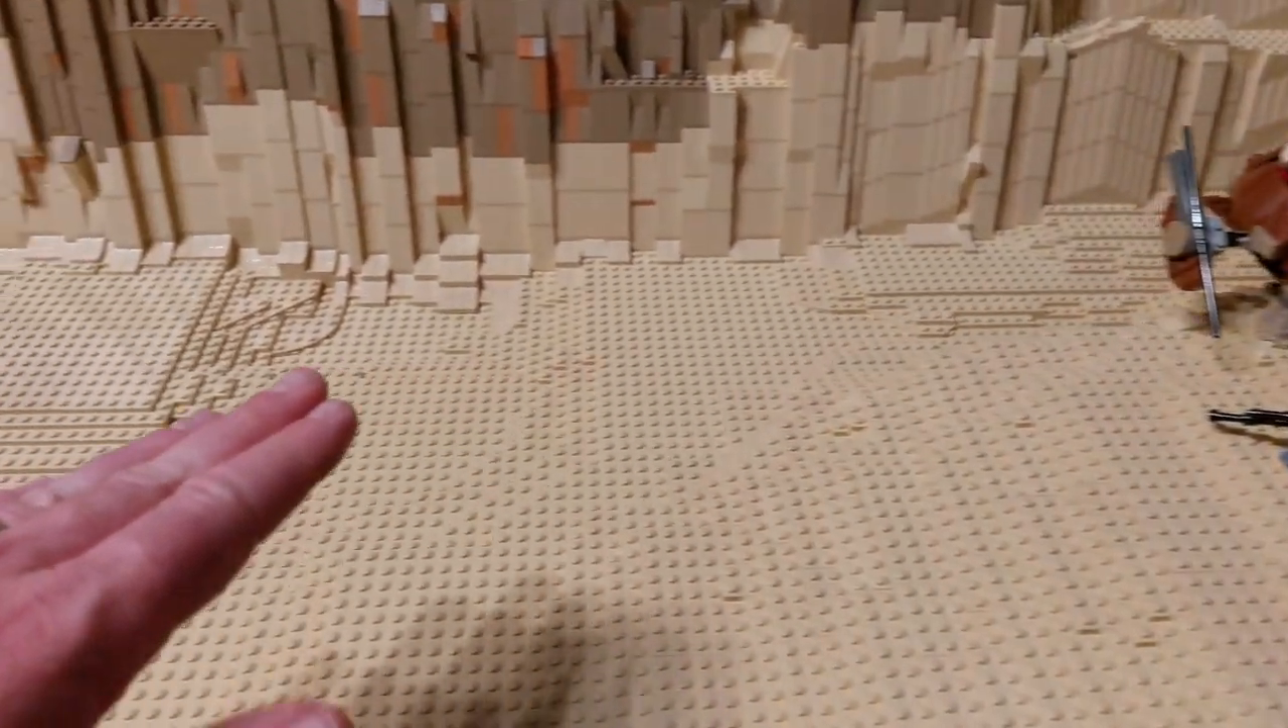We covered up all of the ugly filler brick and filler plate and put some layers down of the tan plate.